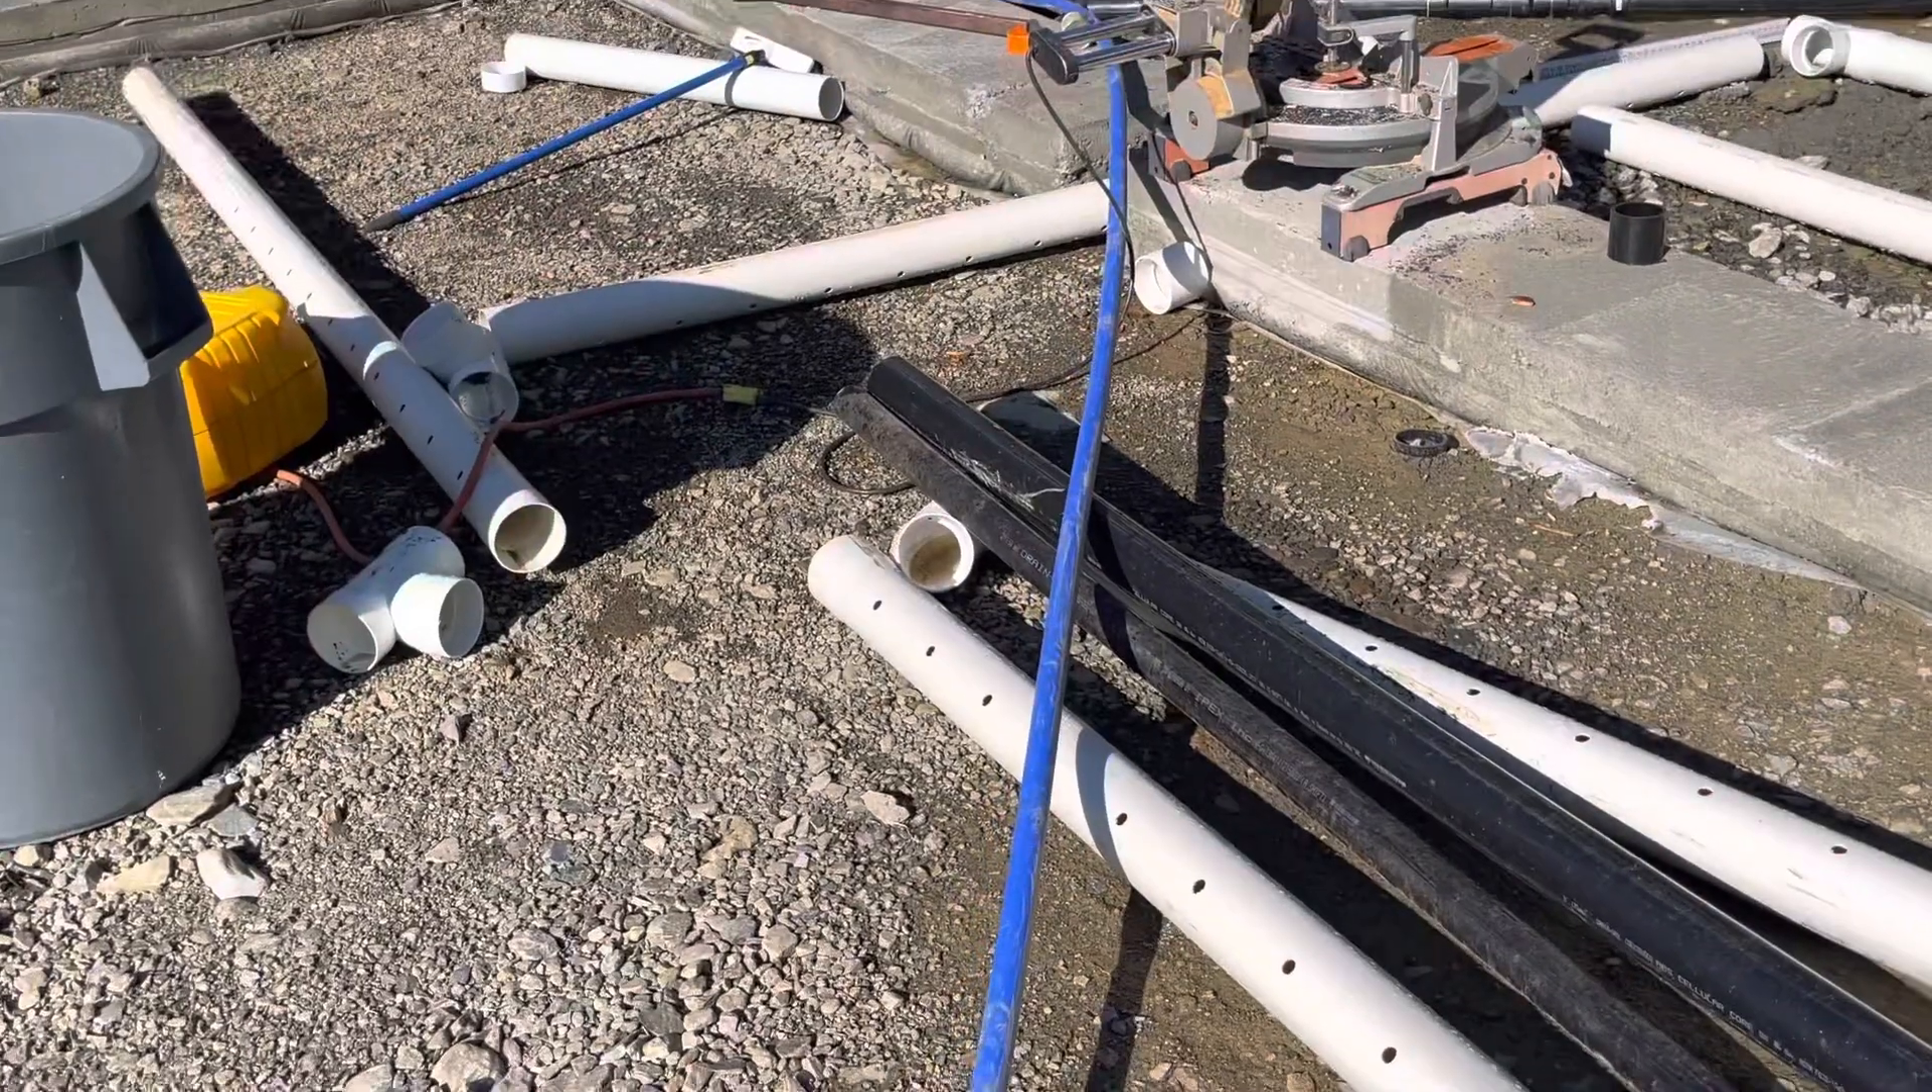Uh, I'm going to, I still got to put together my radon piping.